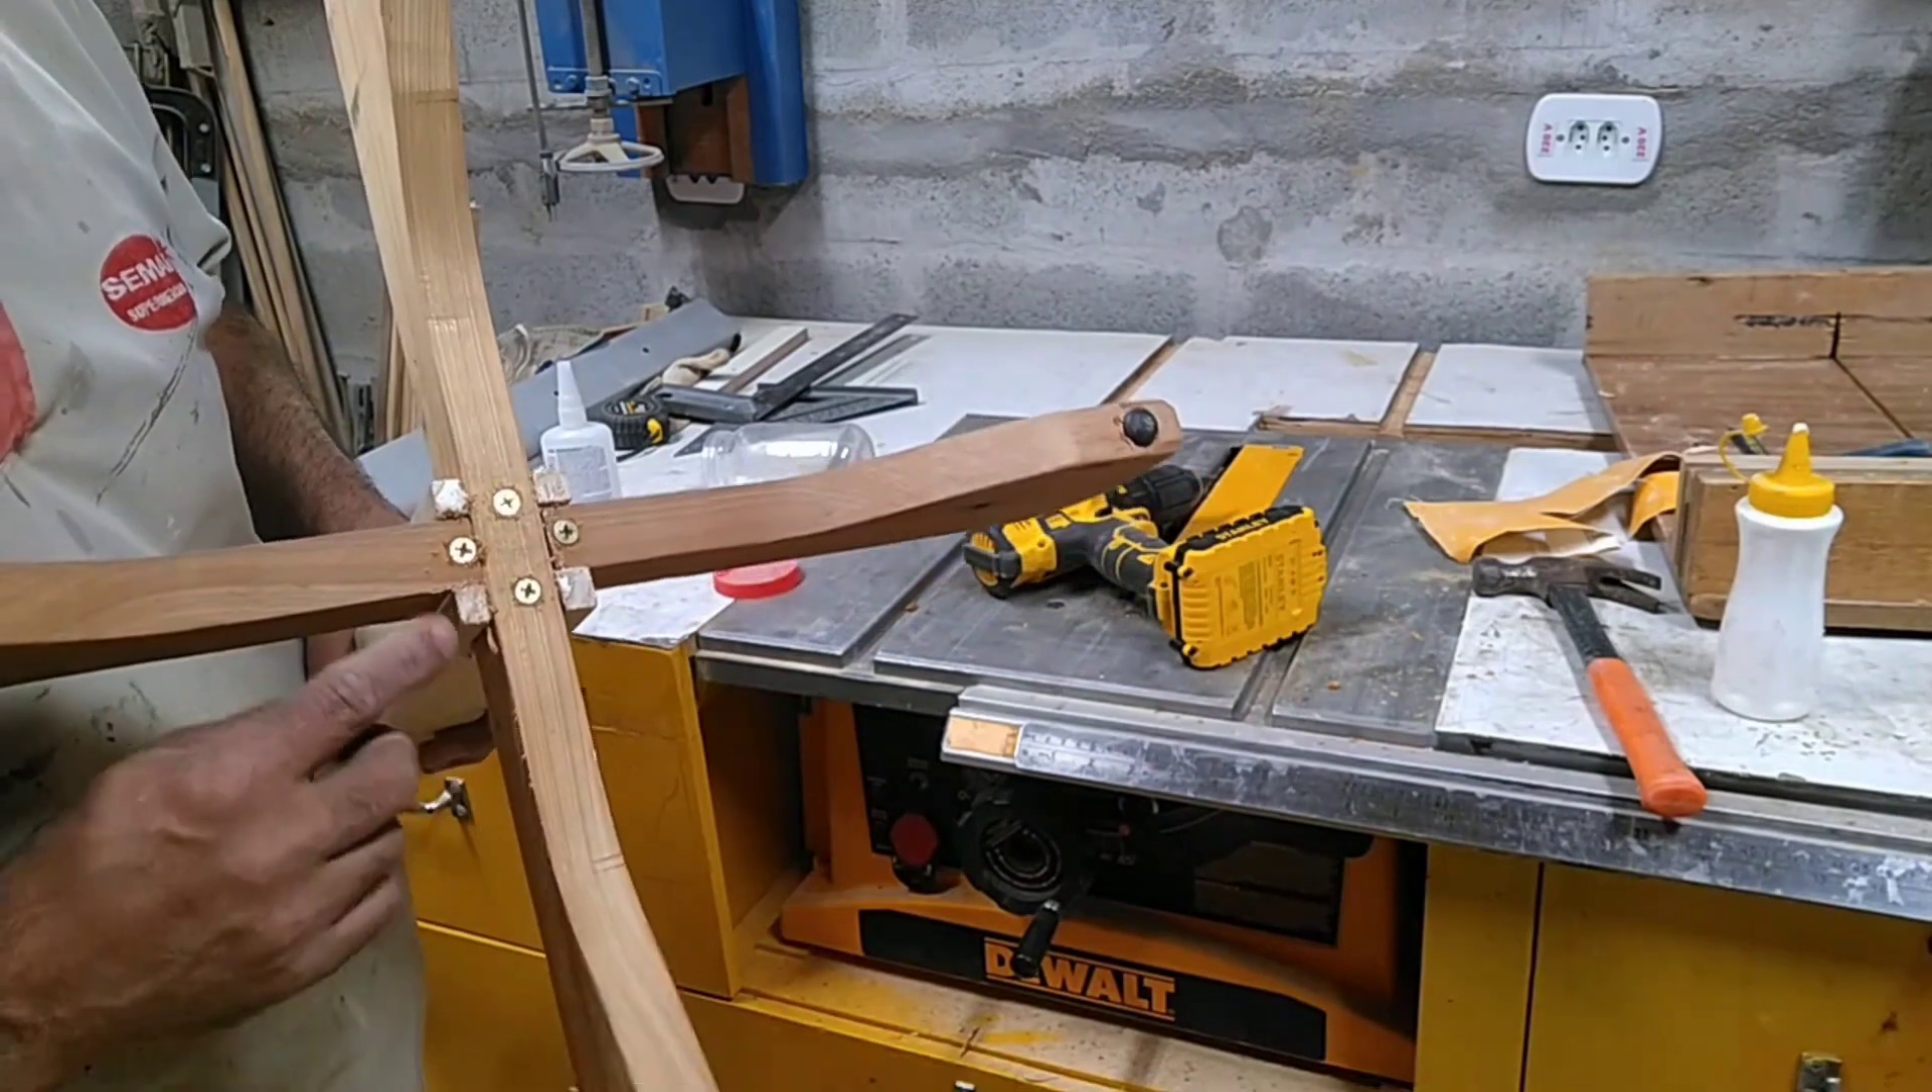Ainda foi colocado quatro parafusos aqui, olha.